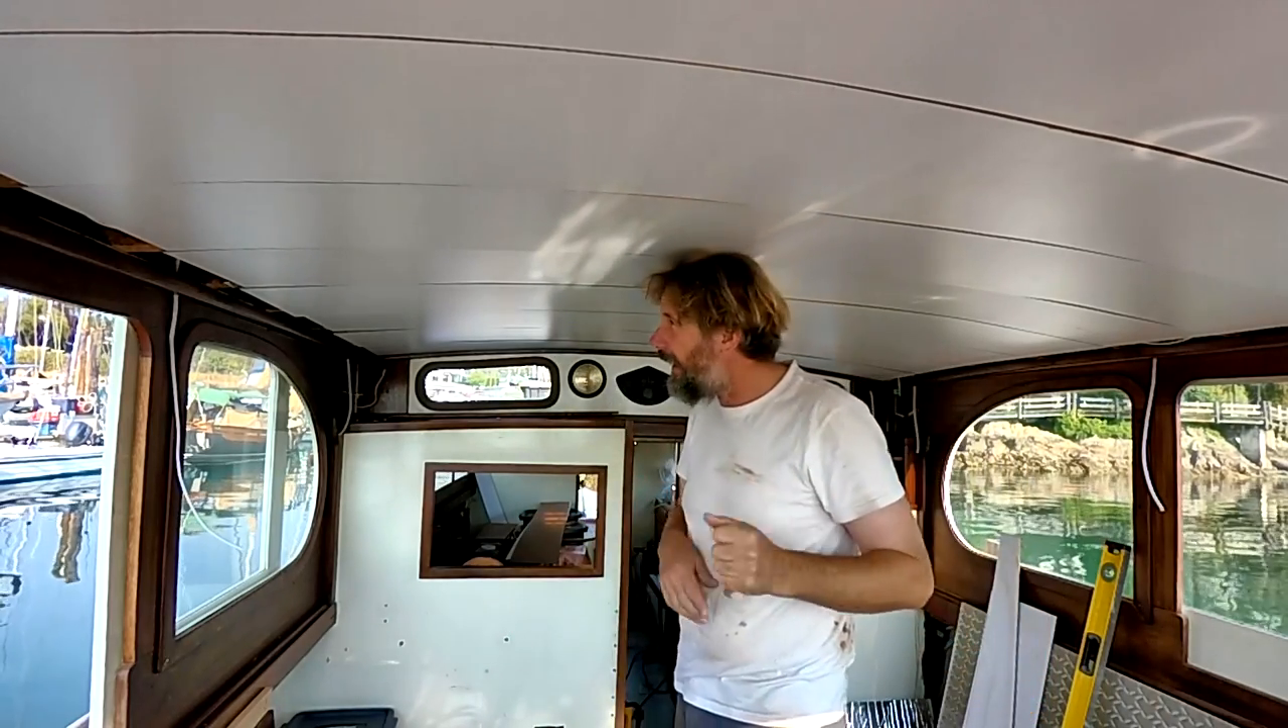And we've got most of the overheads up. I didn't shoot much of it because we were going fast.